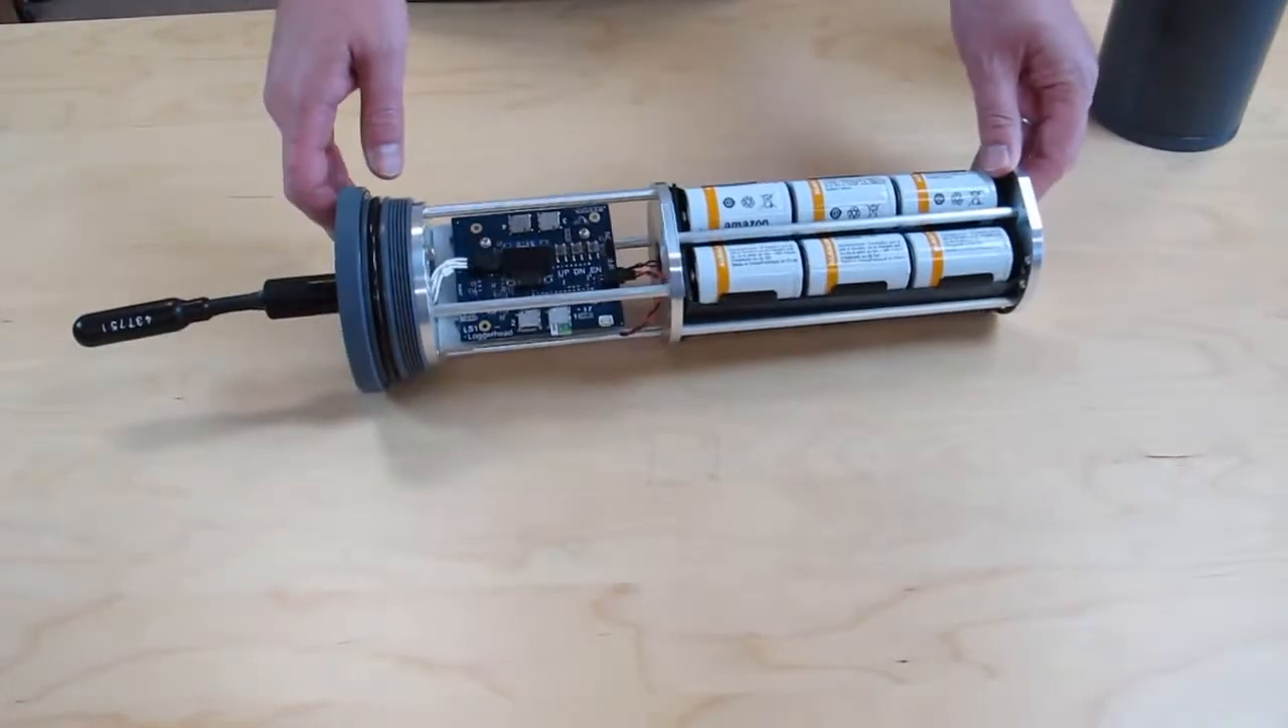So we've loaded the battery slots with batteries and we're ready to turn the LS1 on.